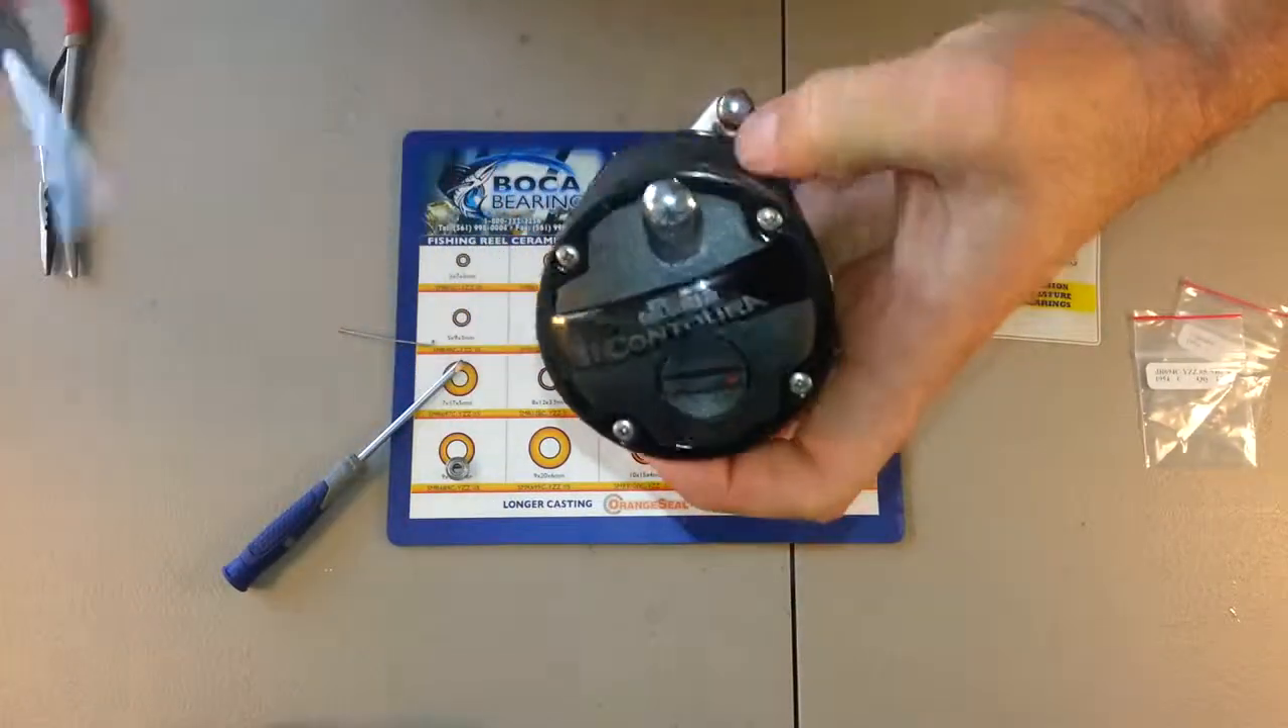So I've installed all the screws back in the side plate.